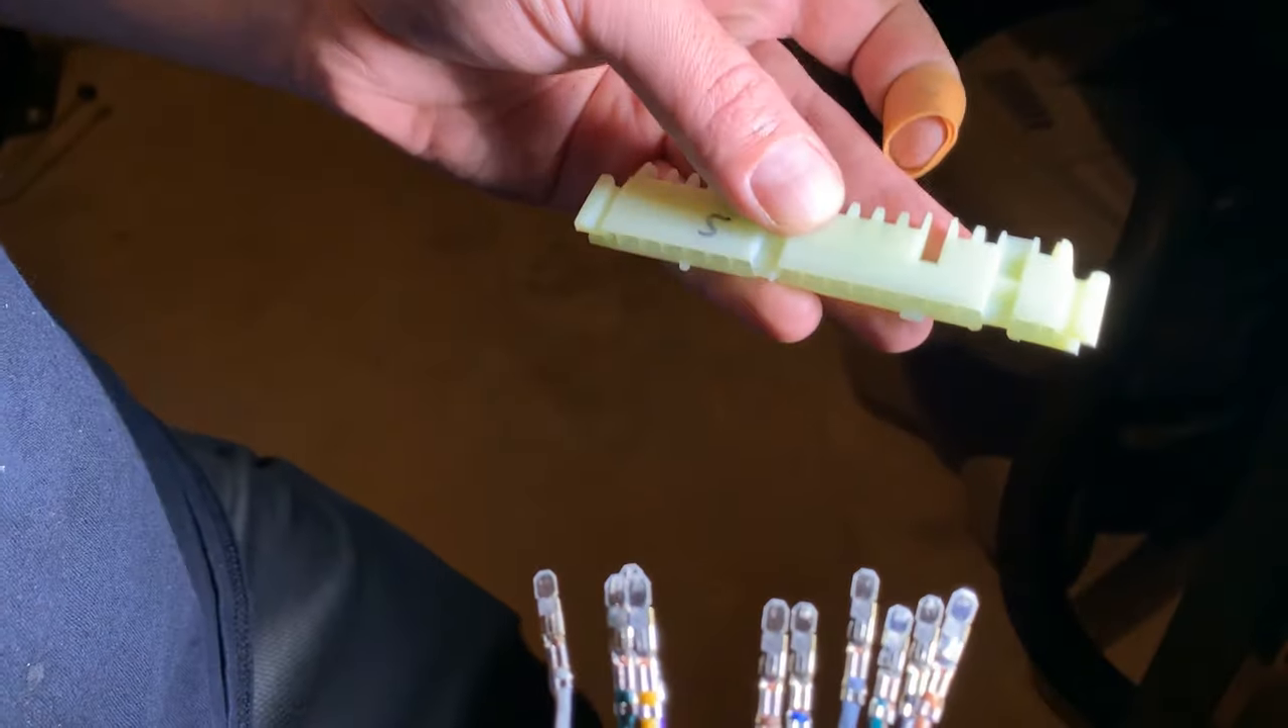So we've removed the plug without cutting any of the wires so there's the plug and I can show you kind of how we did this.